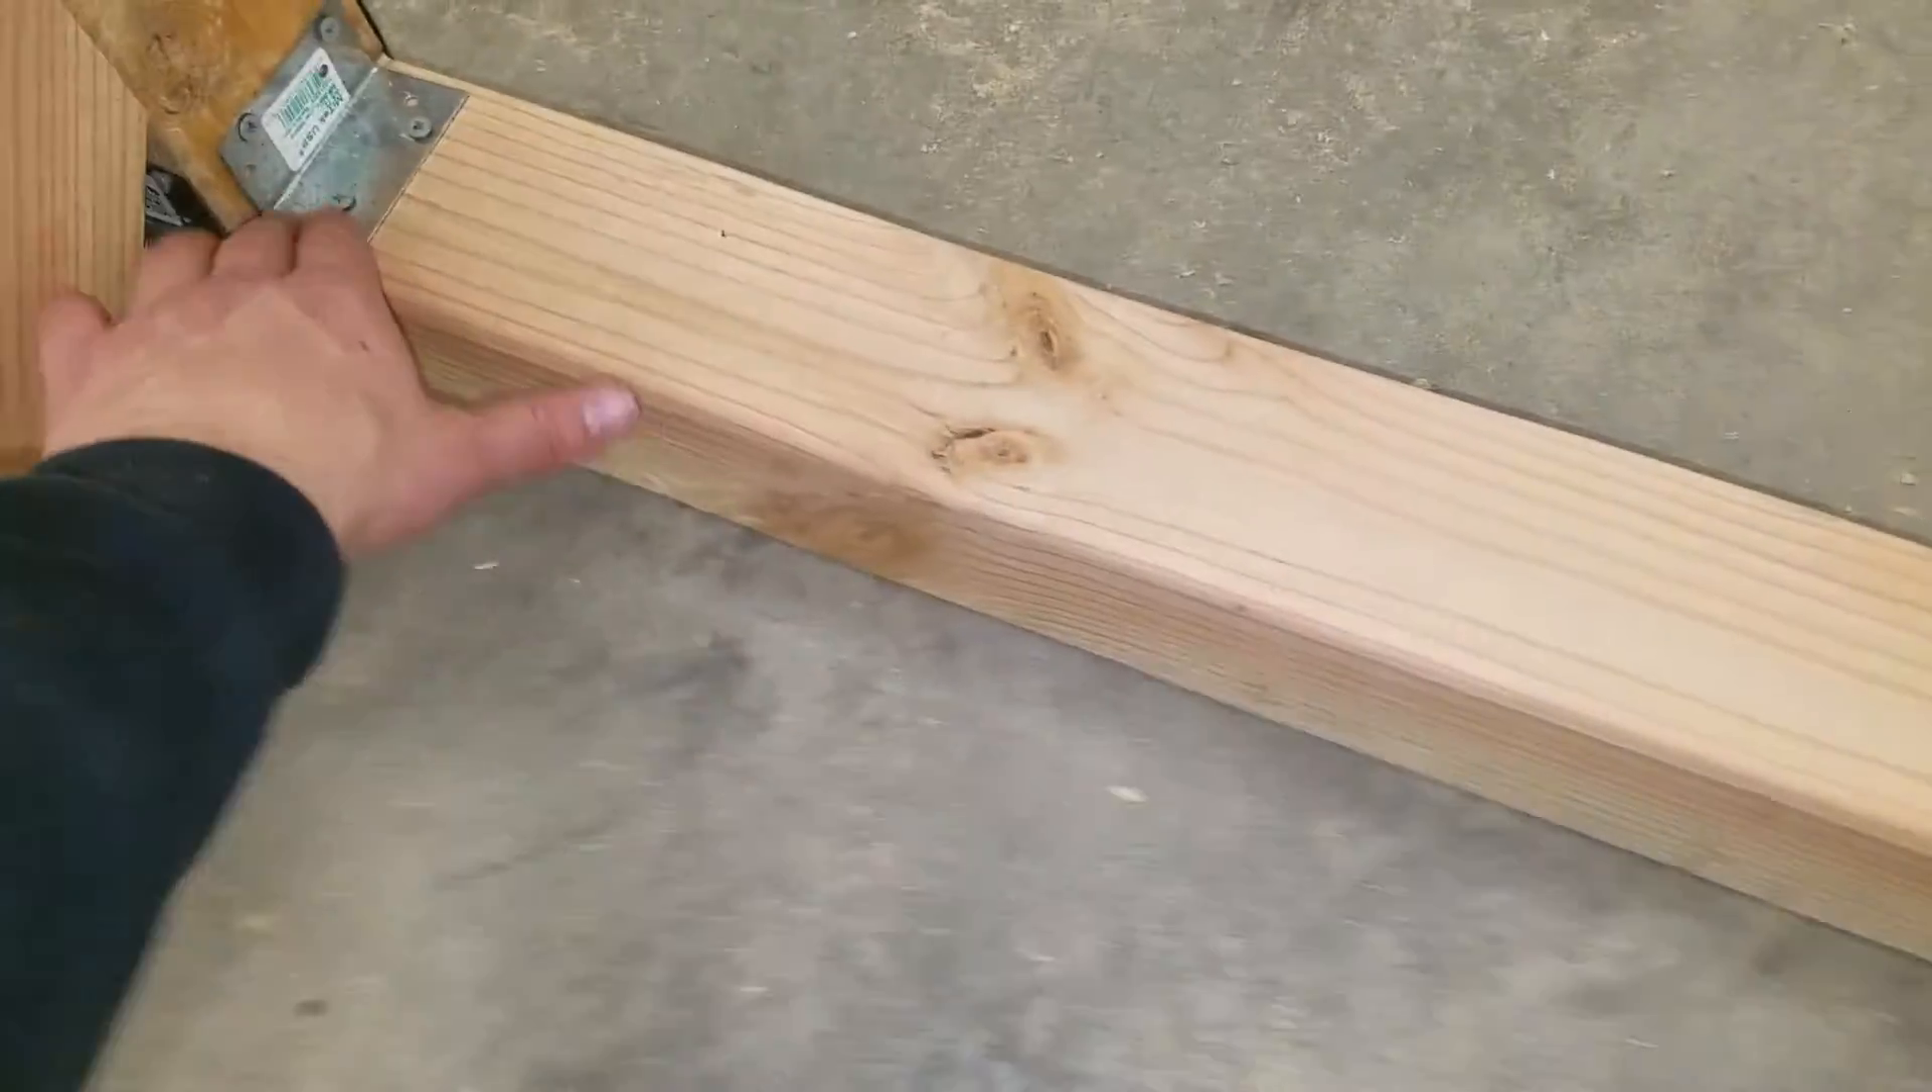So I got the cross beam in place.